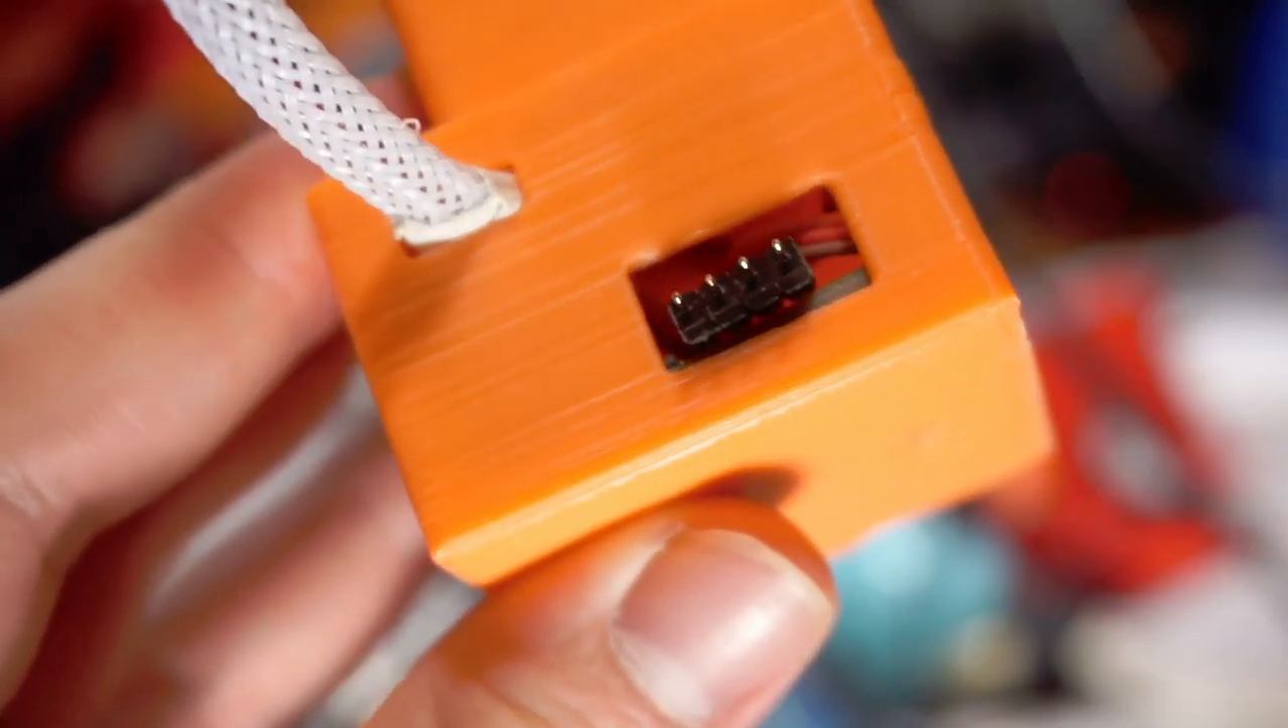I went back and lined up some of the holes in the base with where the connectors actually go on the PCB.